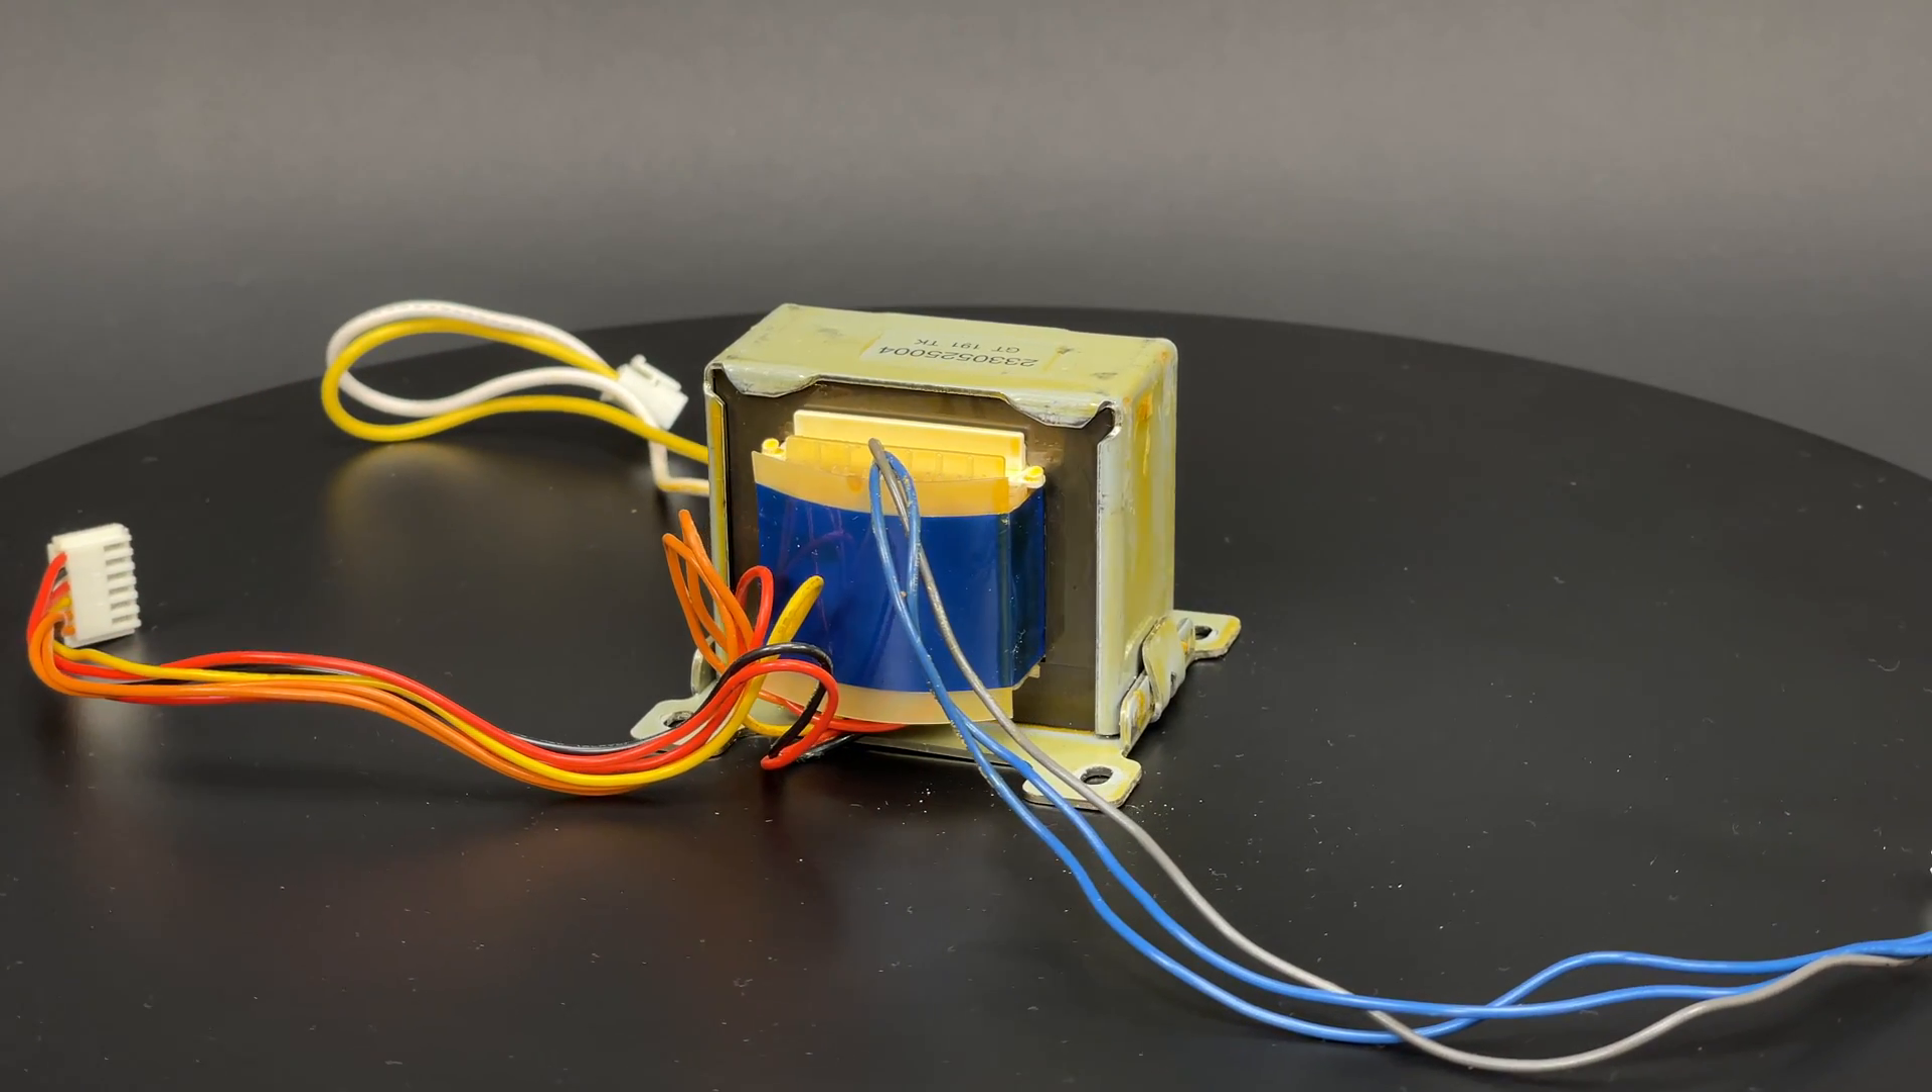Here we go, that's the transformer extracted.